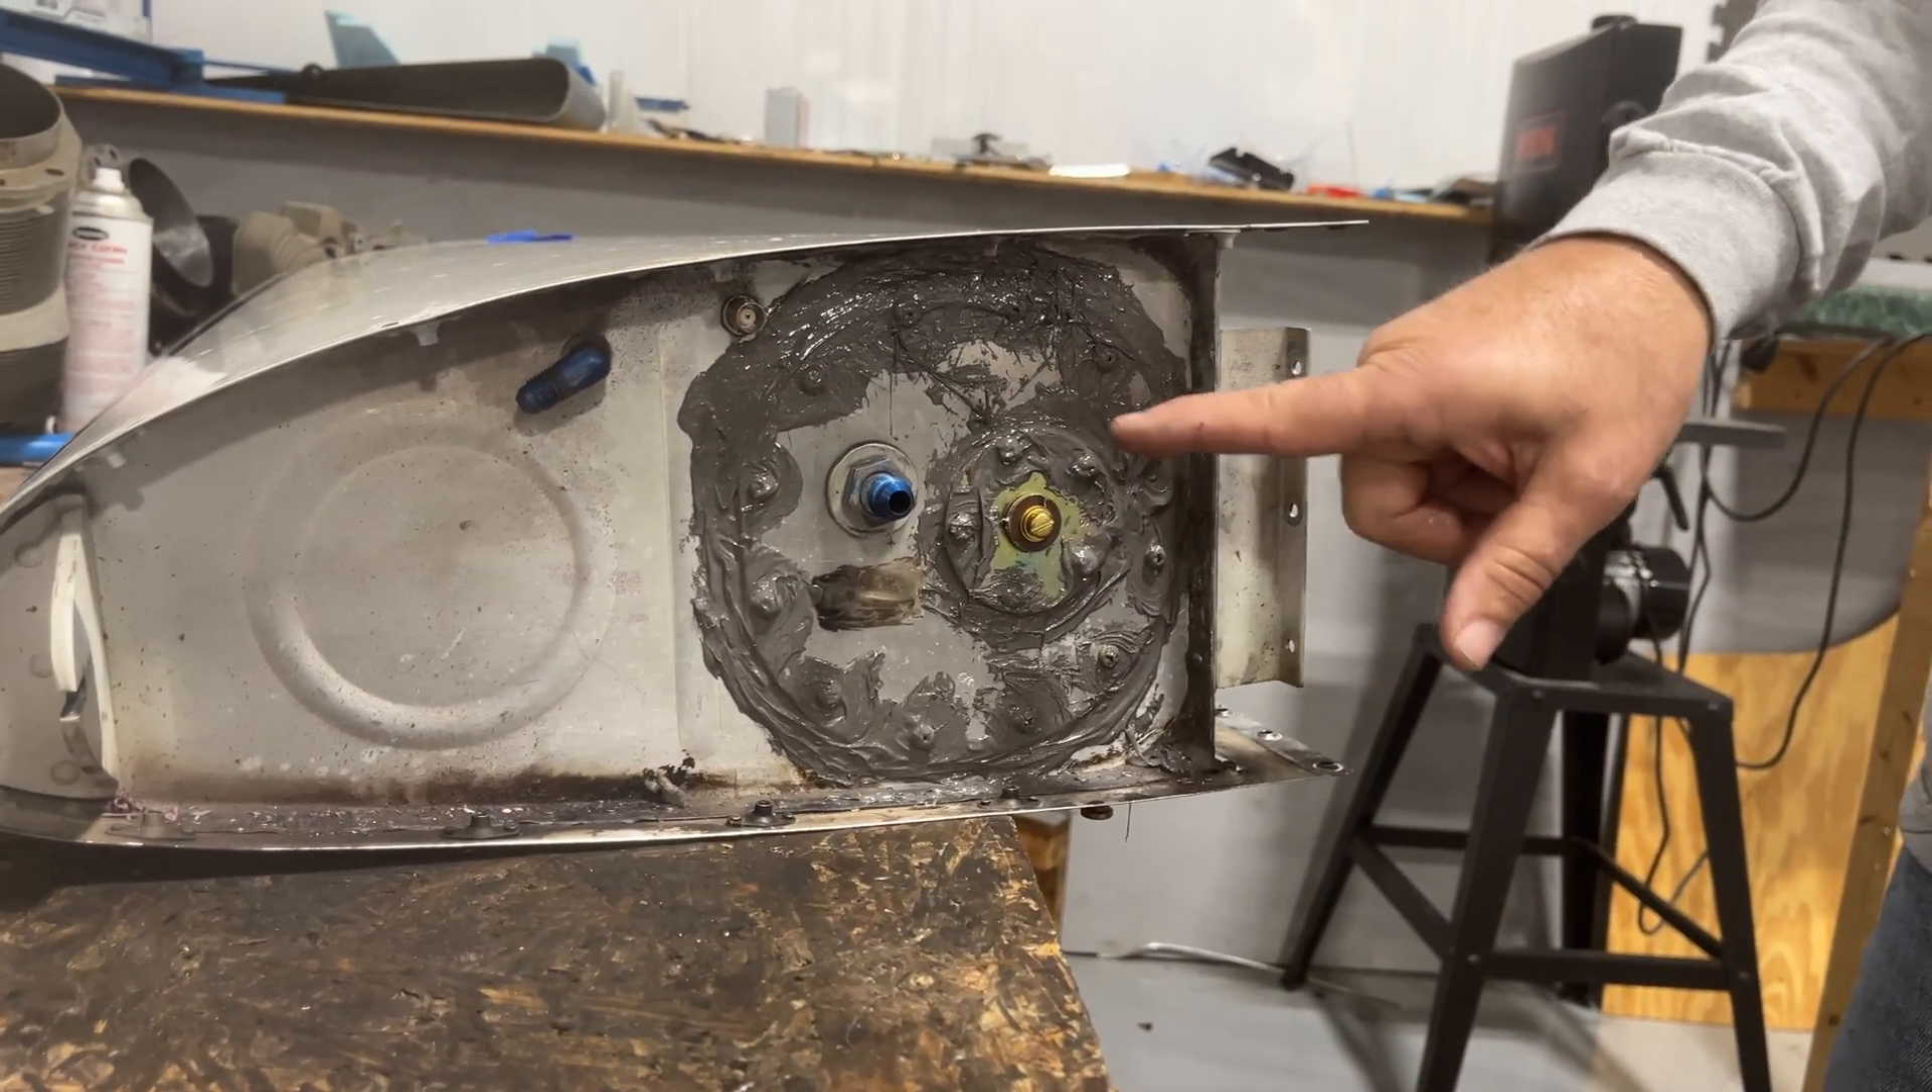But you can see here, we've got the plate in. Pro seal everywhere. The new float sender in.